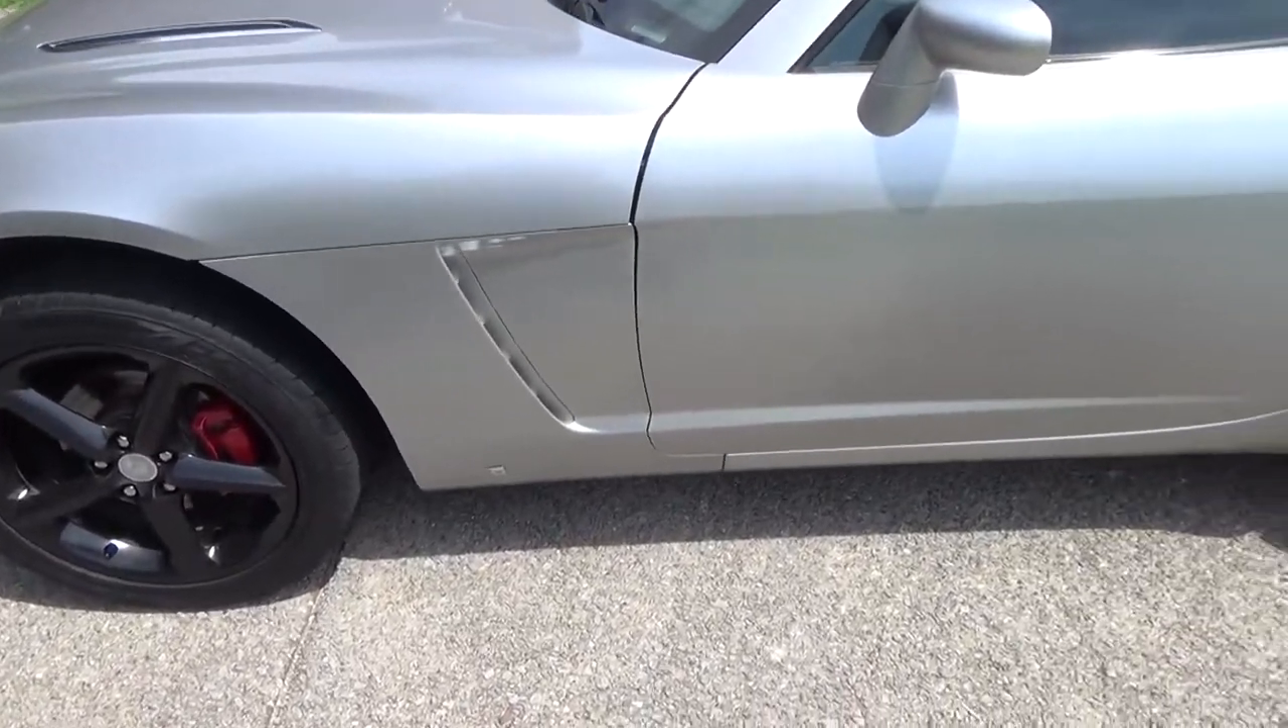Alright, wheels are now on and I think it looks pretty good.